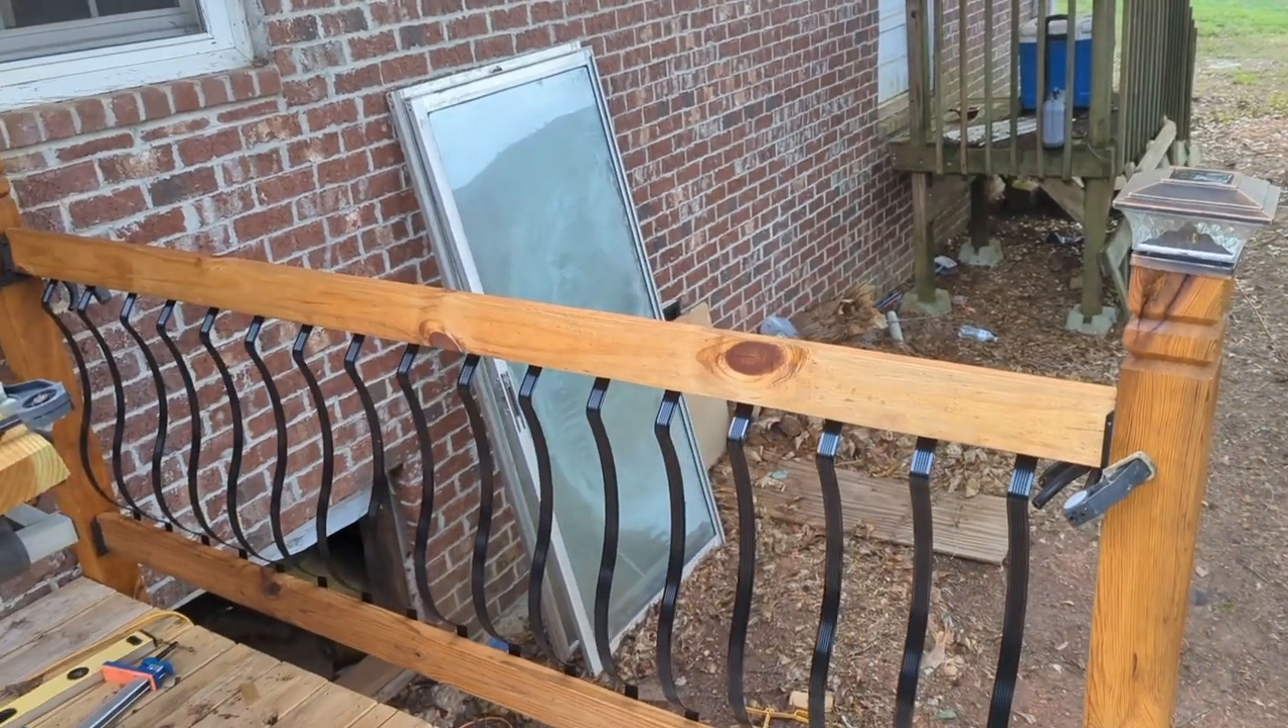Okay so I have started putting the rails together.